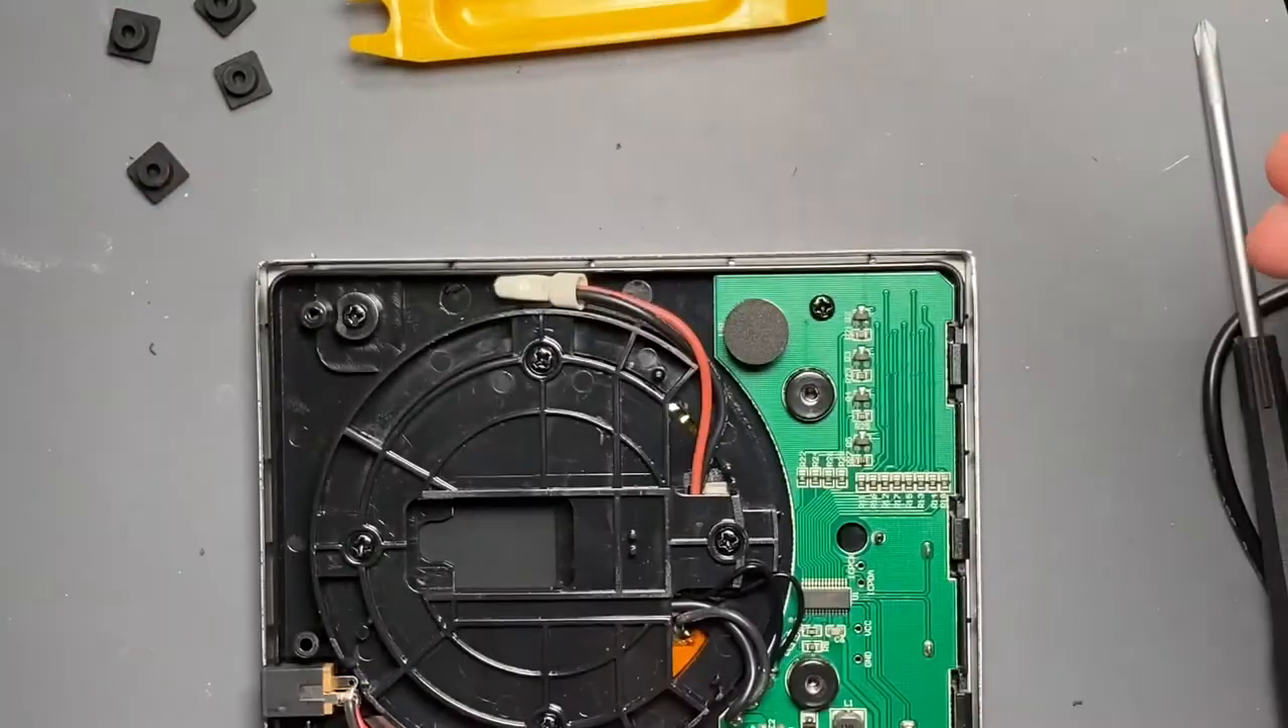So that's the back panel off.